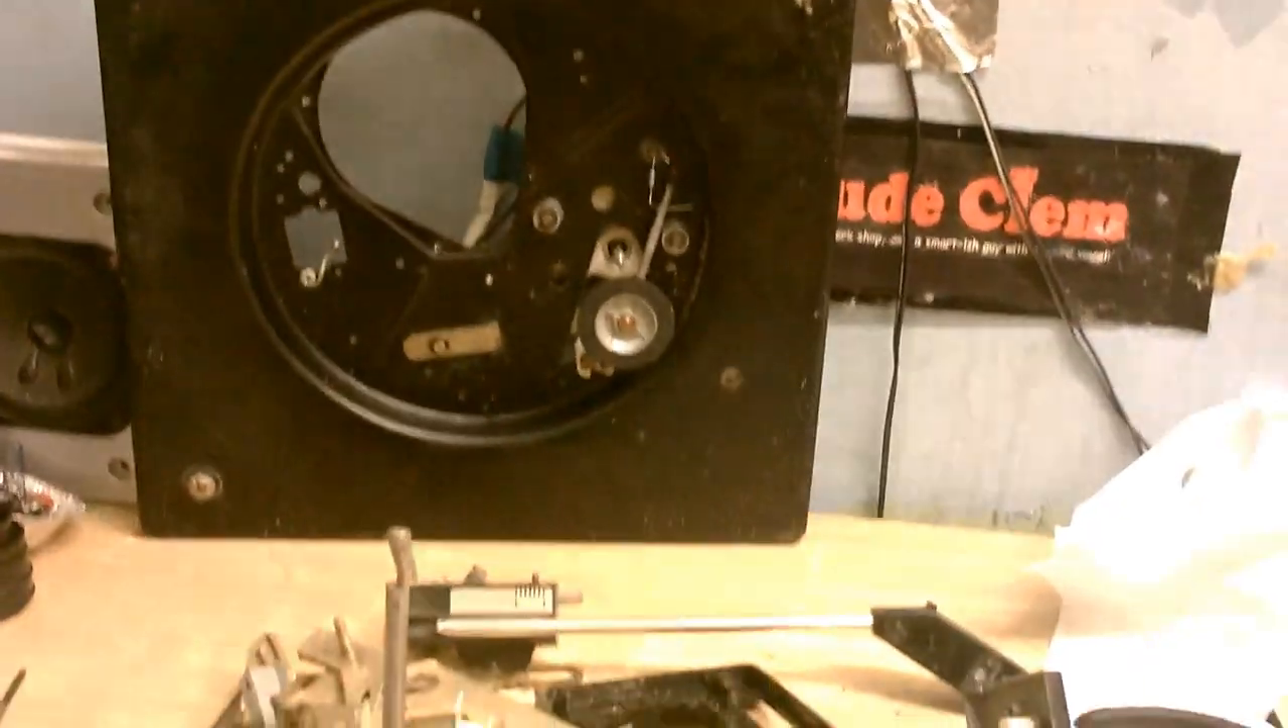Okay, we have a naked record player. I've stripped this down as far as I'm willing to go.